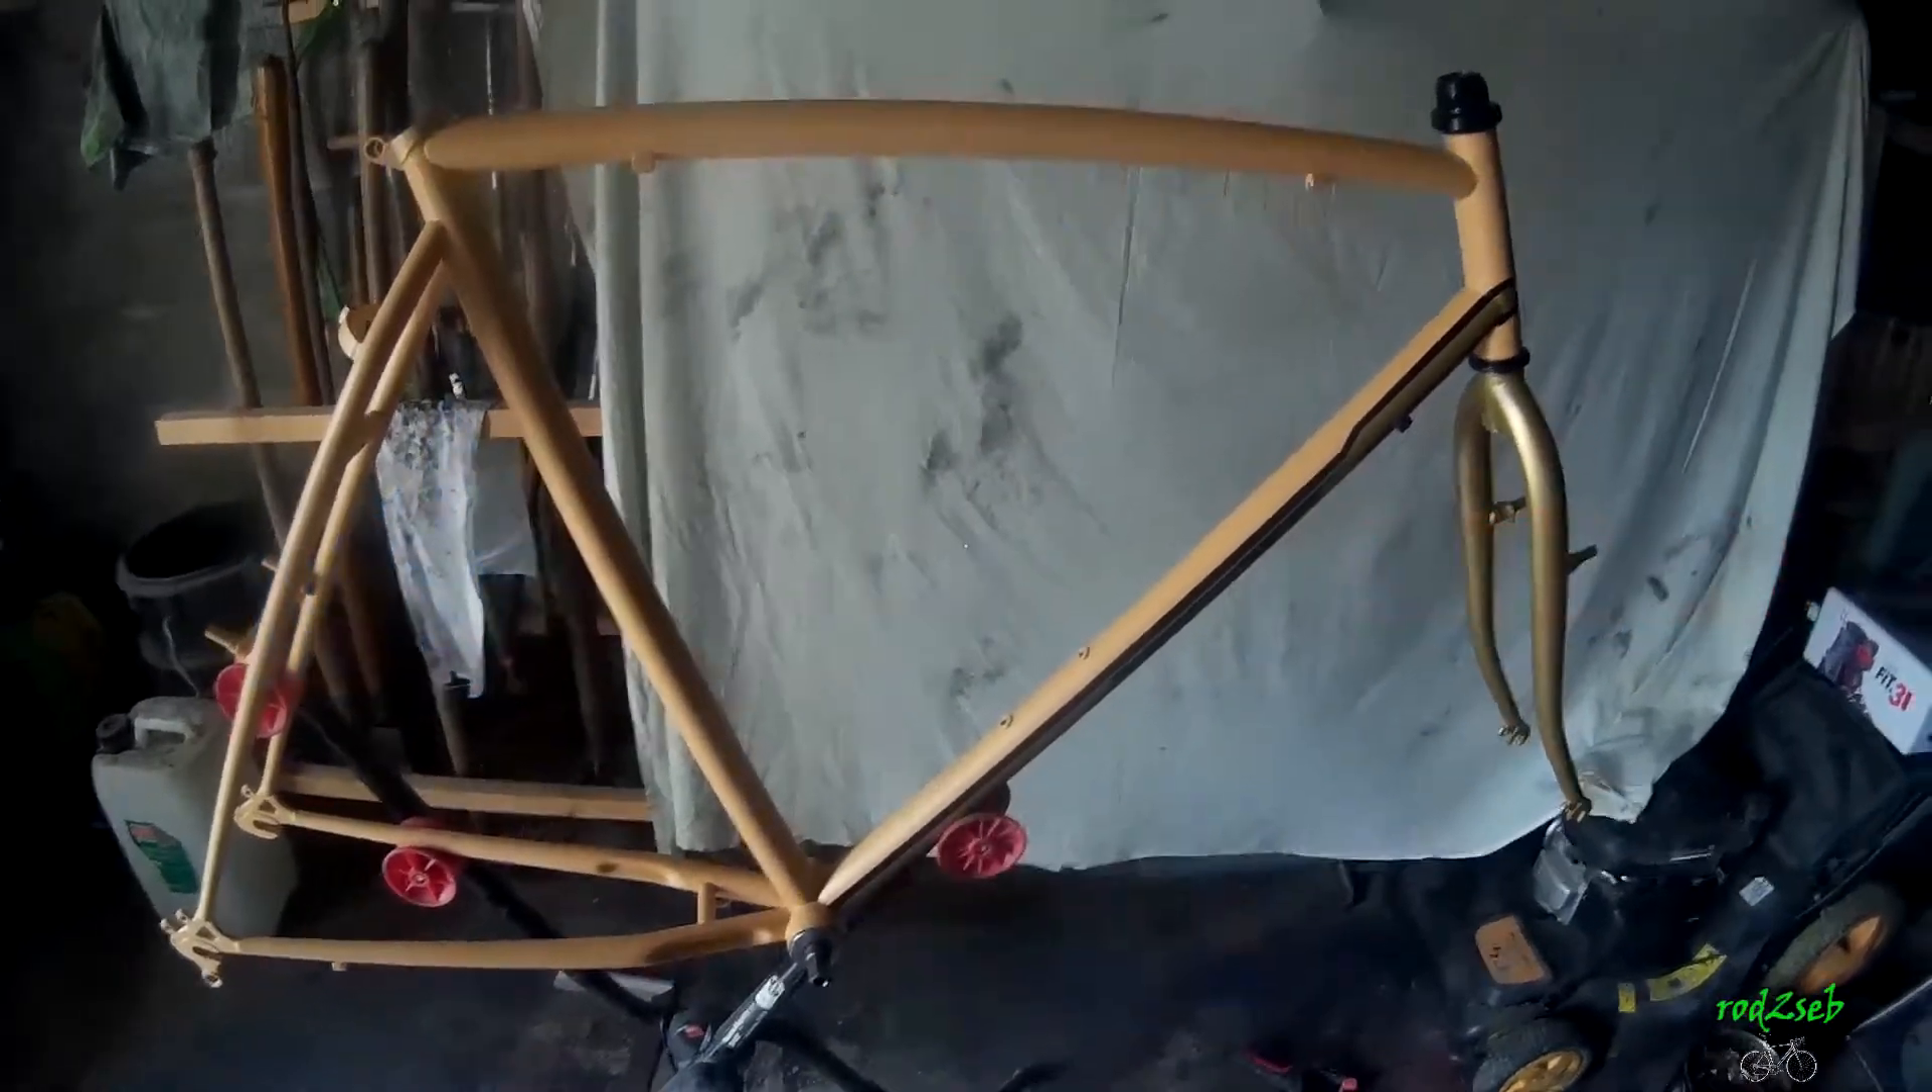Et voilà pour cette opération la fourche est maintenant remontée.